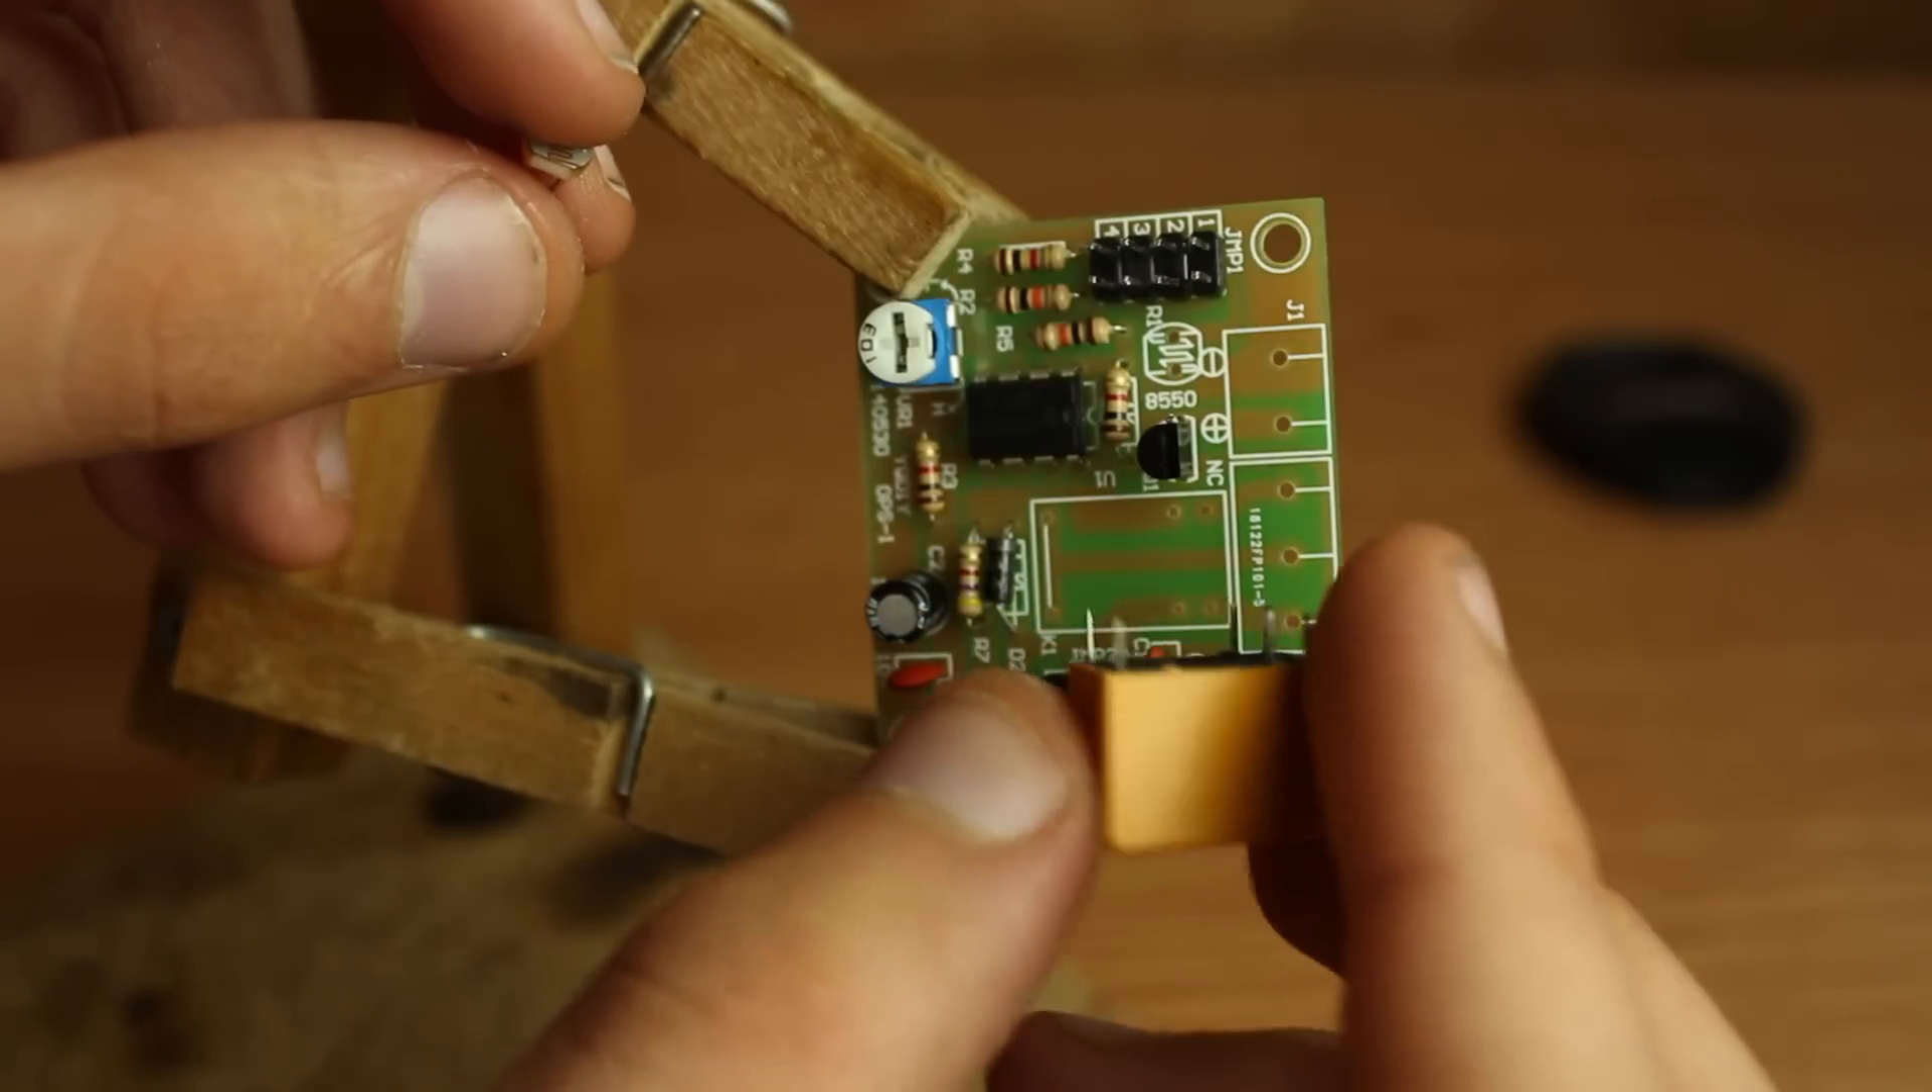Осталось вставить совсем немного деталей. Это у нас реле, фоторезистор и разъемы.